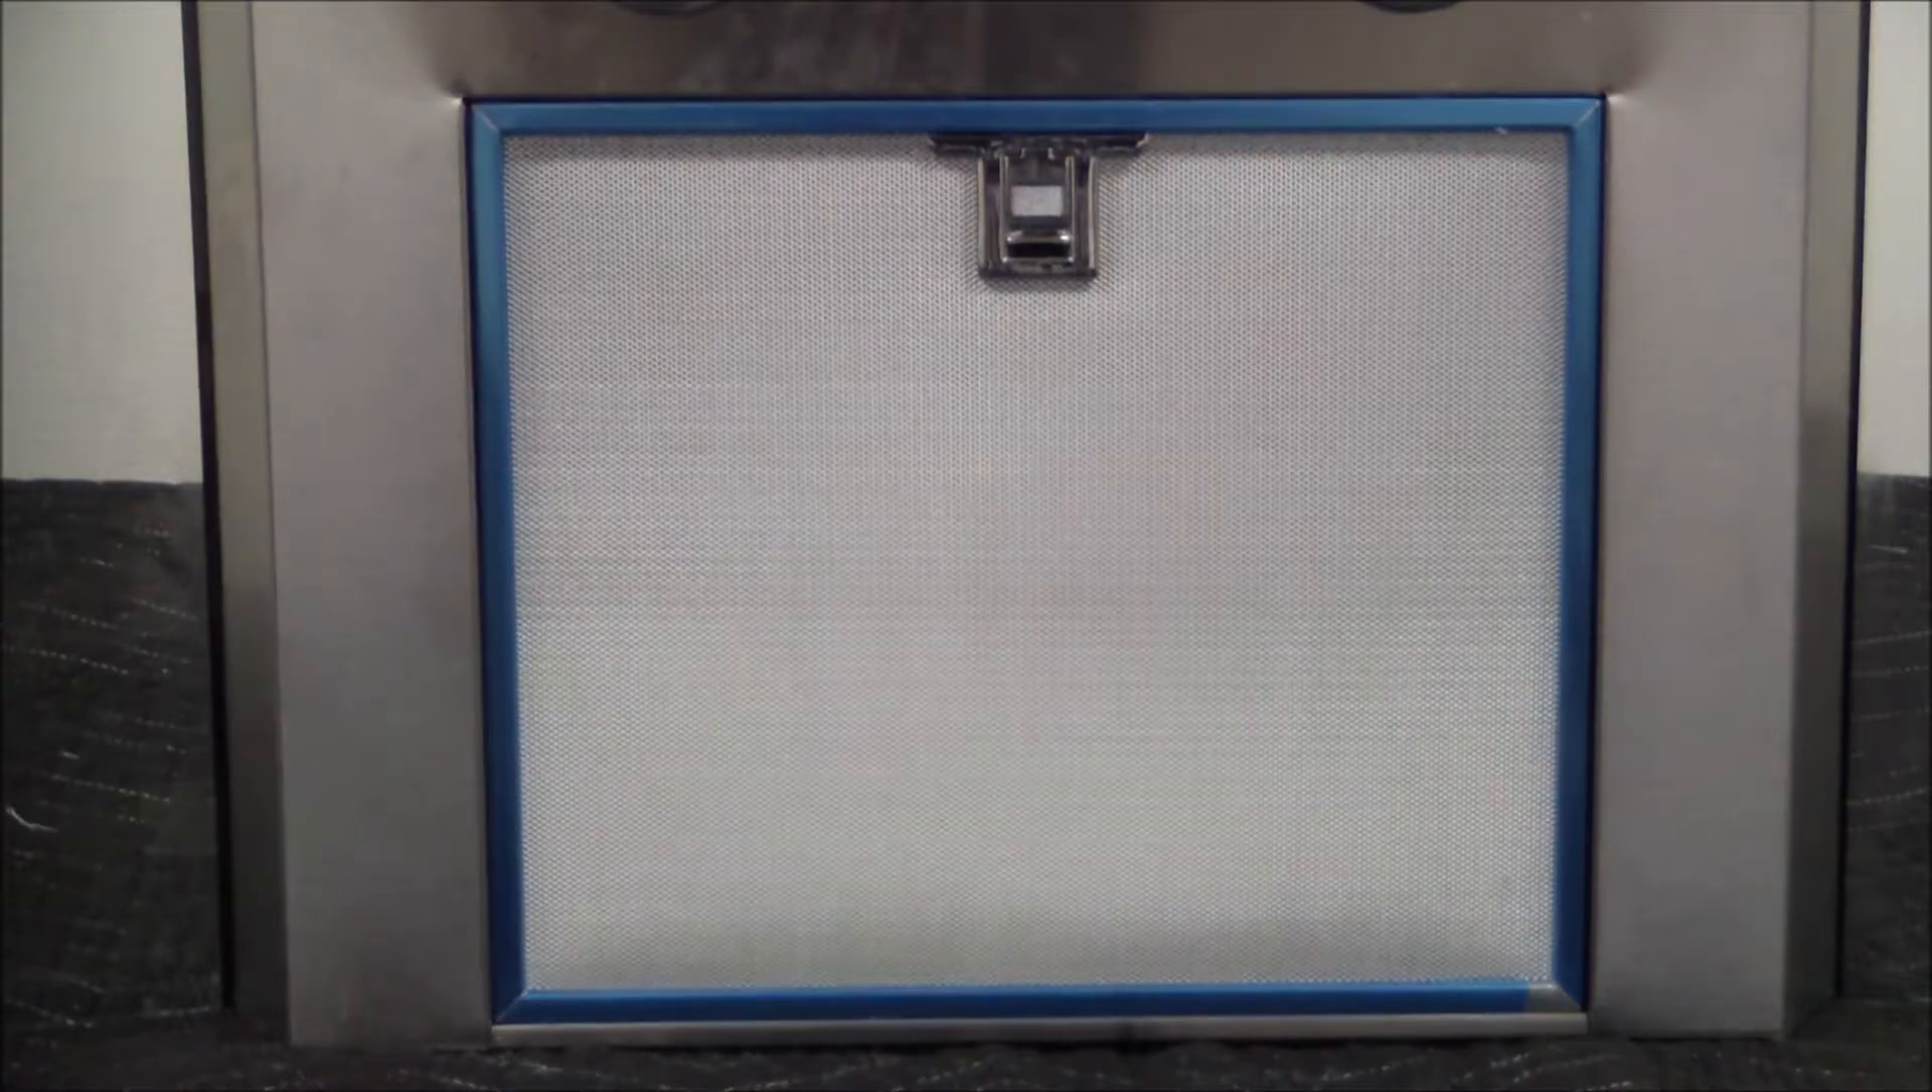We'll lift the latch, press it in, let go of the latch and the filter has been installed.